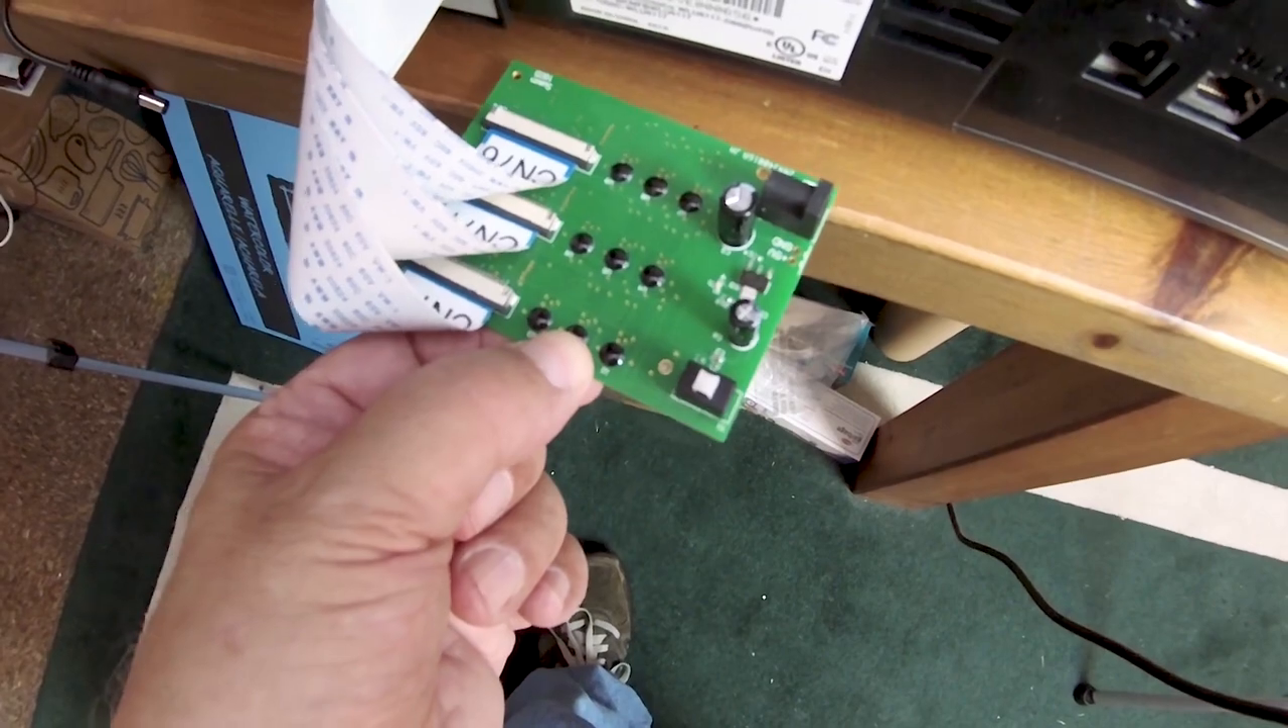Notice I have not plugged in this decoder board to power yet.